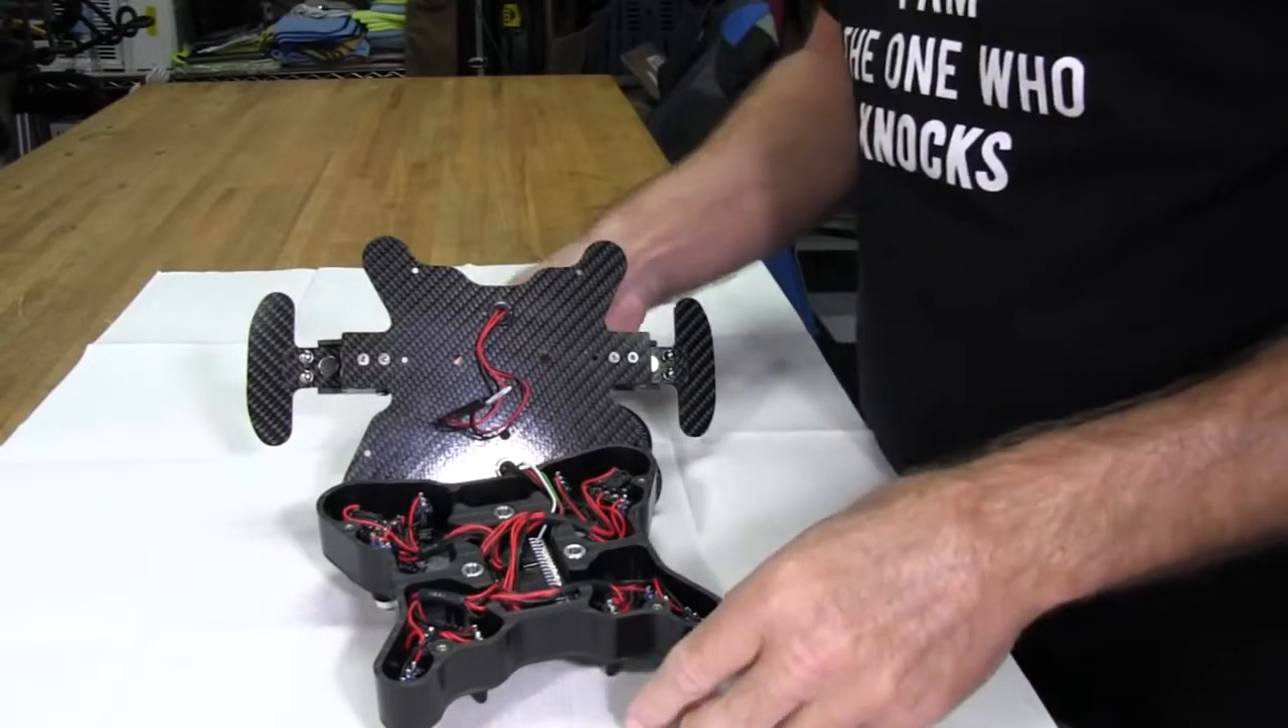Now we have the back carbon fiber plate off to expose the internals.